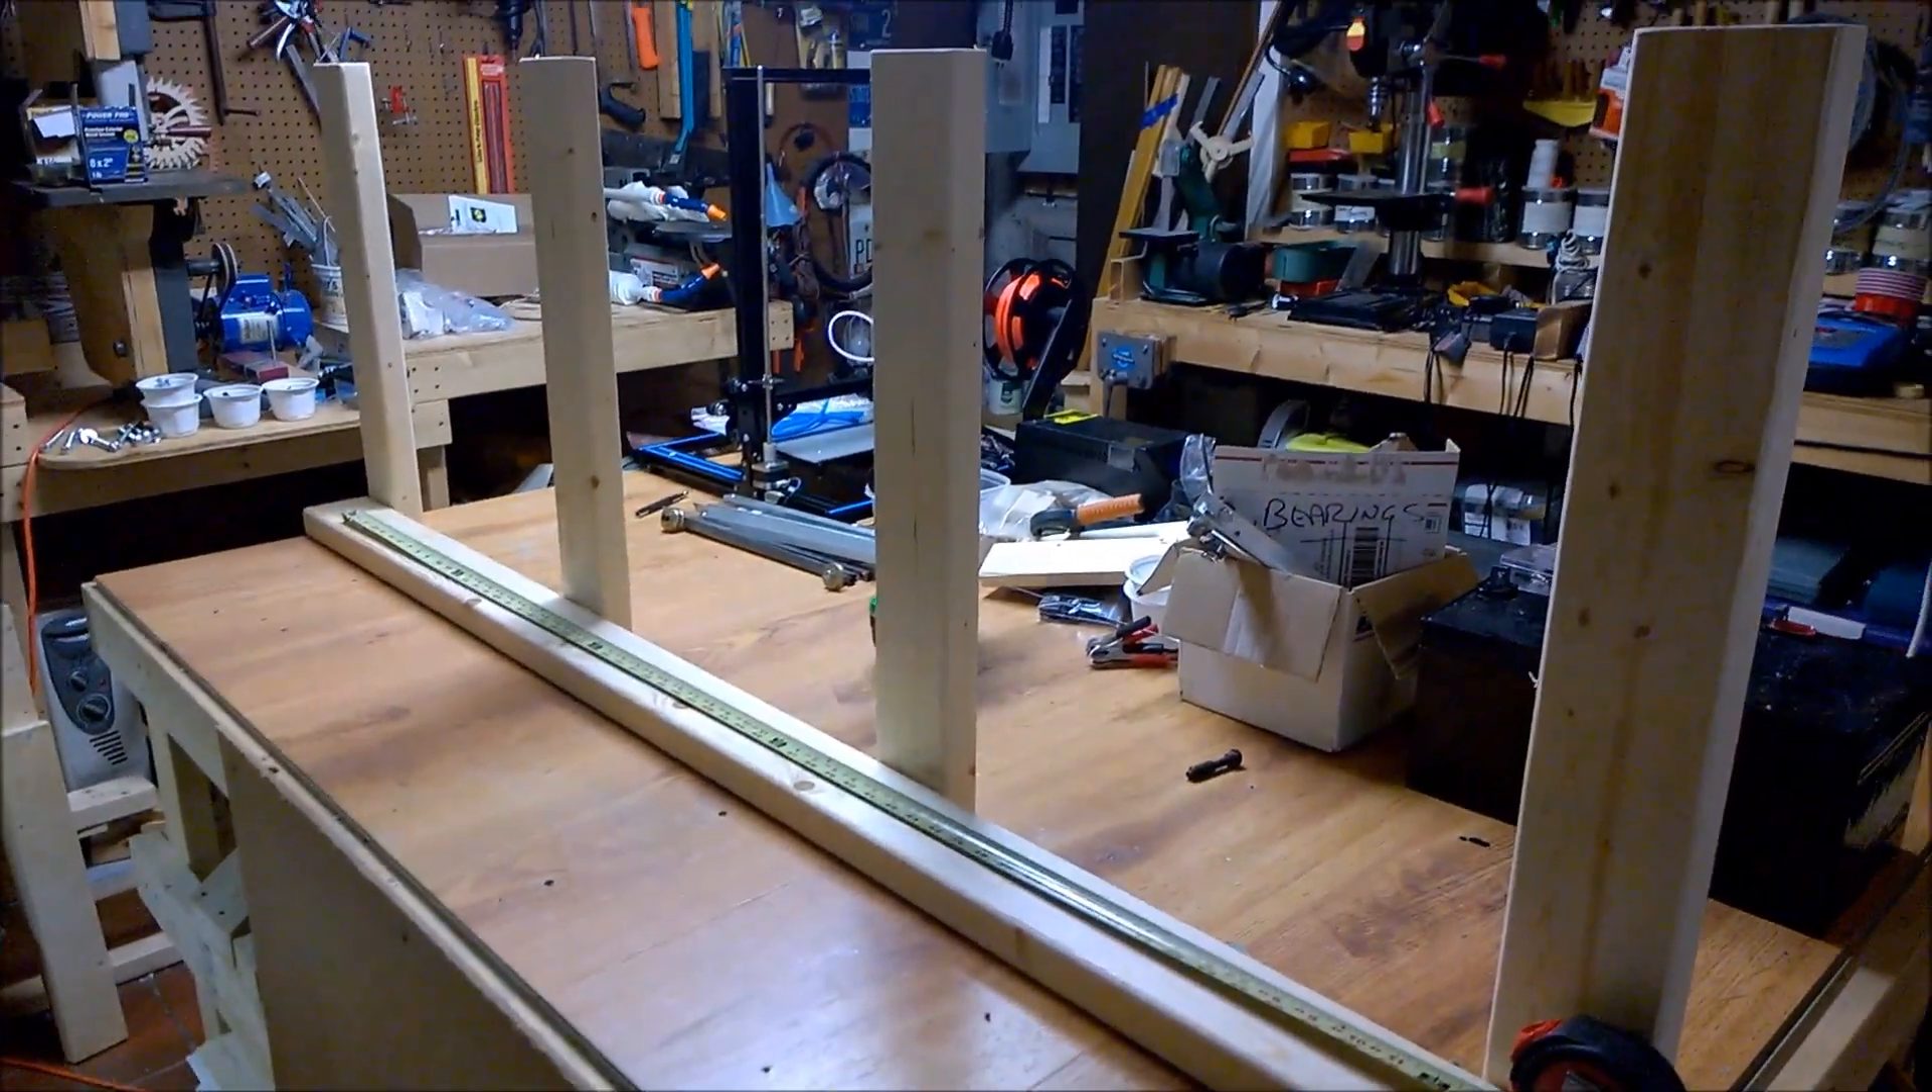We've got our four two foot long posts about every 18 inches so they're evenly separated.